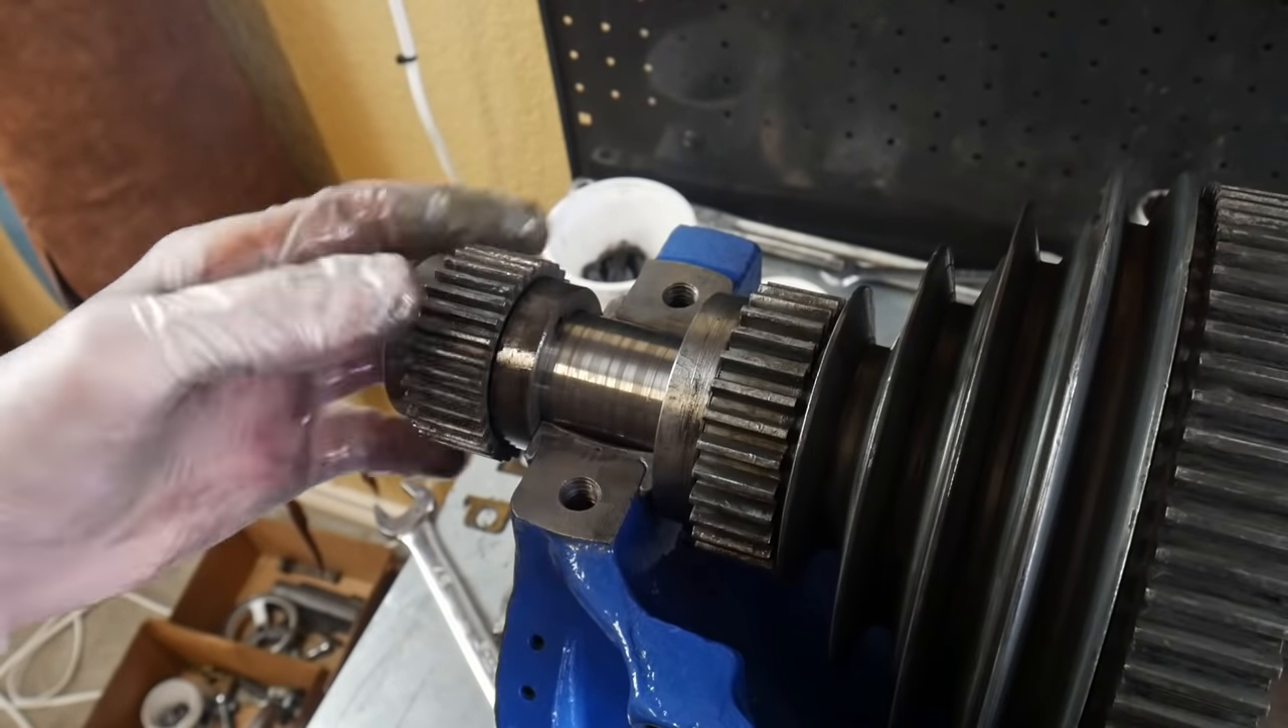So I got the whole gear assembly back in the headstock.